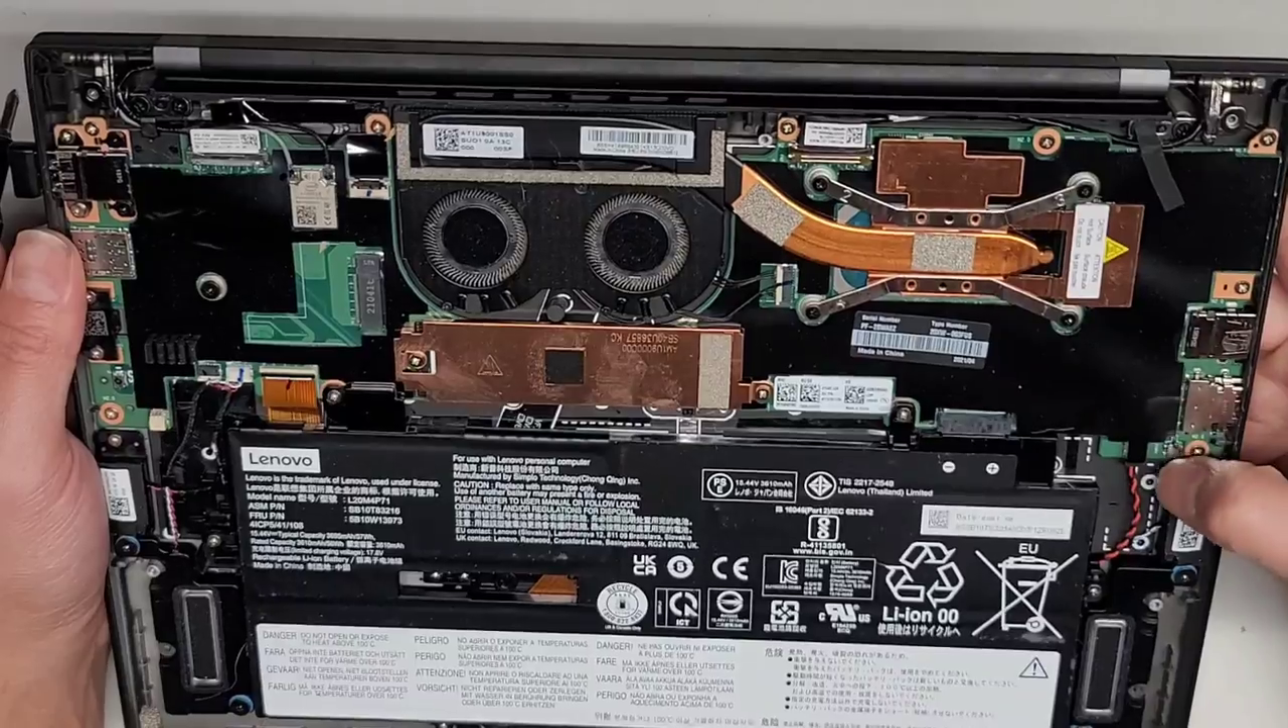We got the bottom cover off, came out really easy.